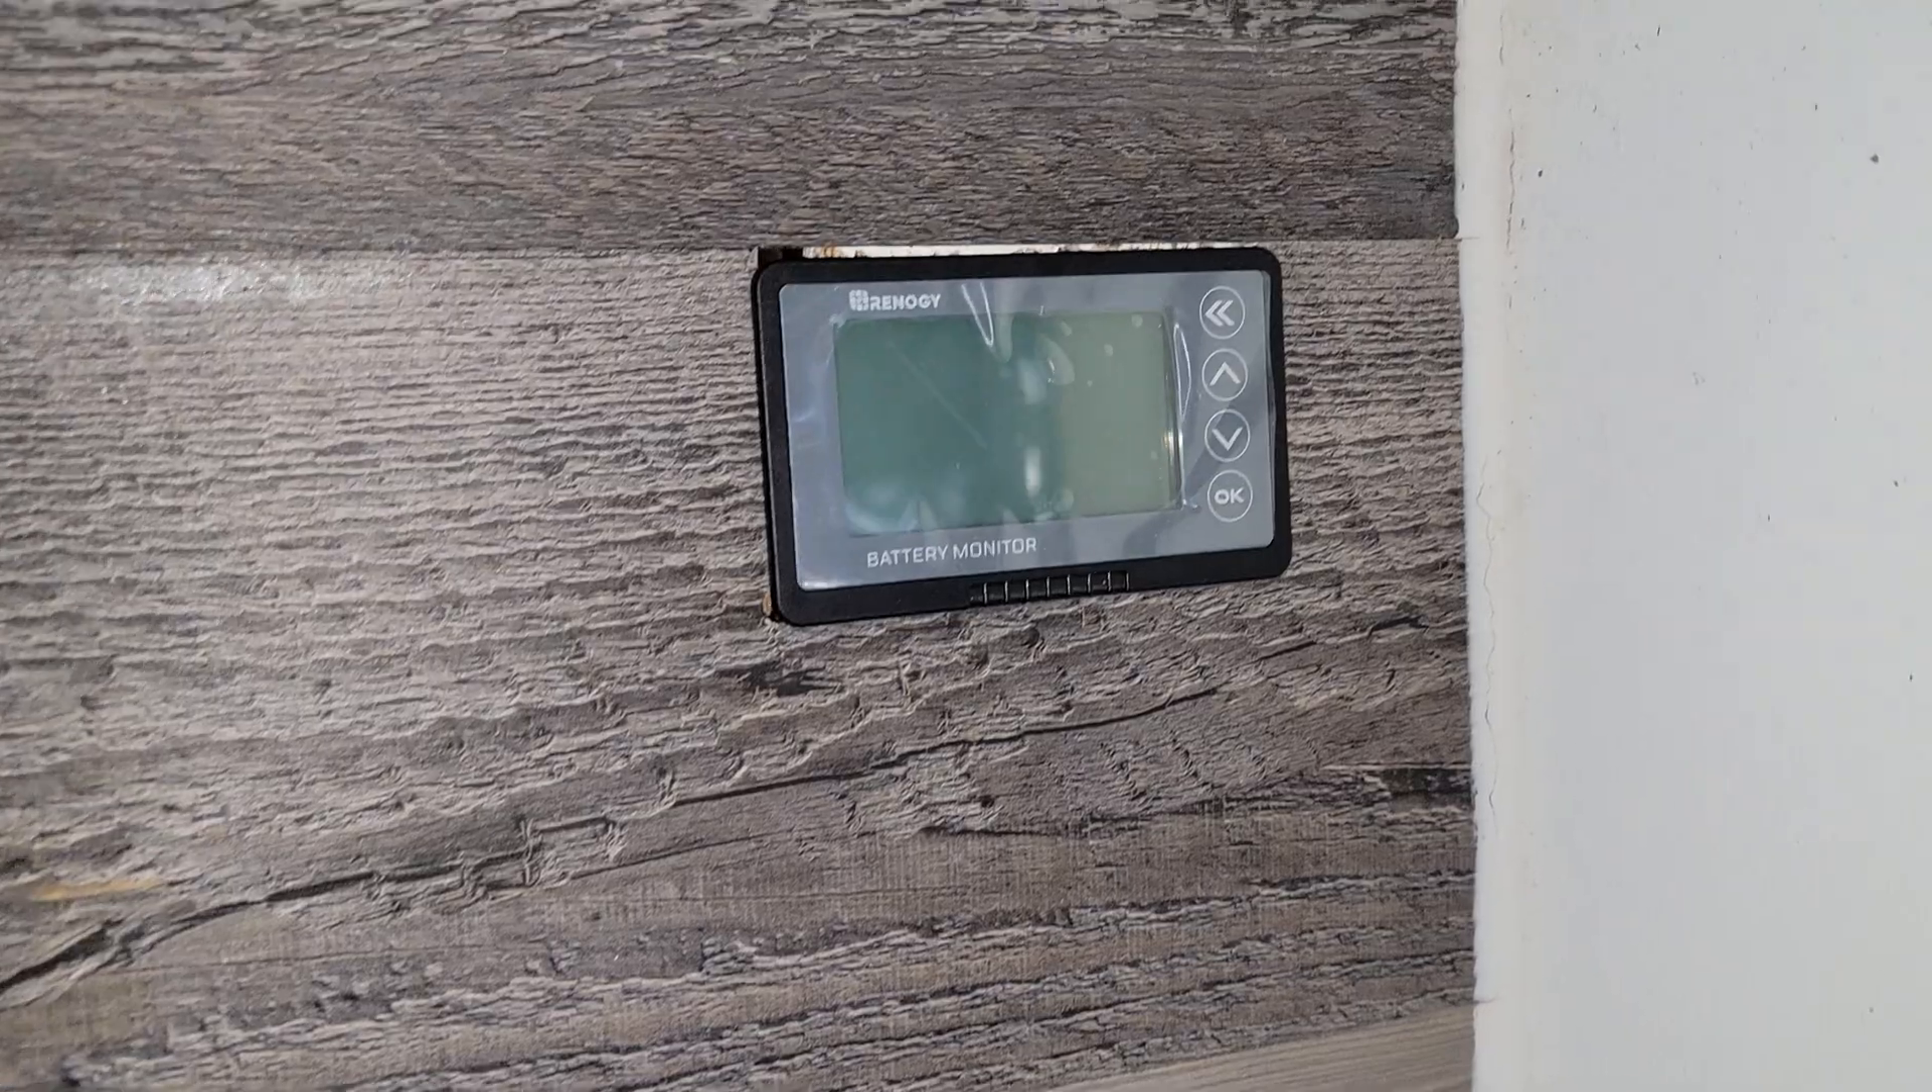It's a bit of a mess I have to clean up but I'll throw in the battery monitor there it's press fit now.